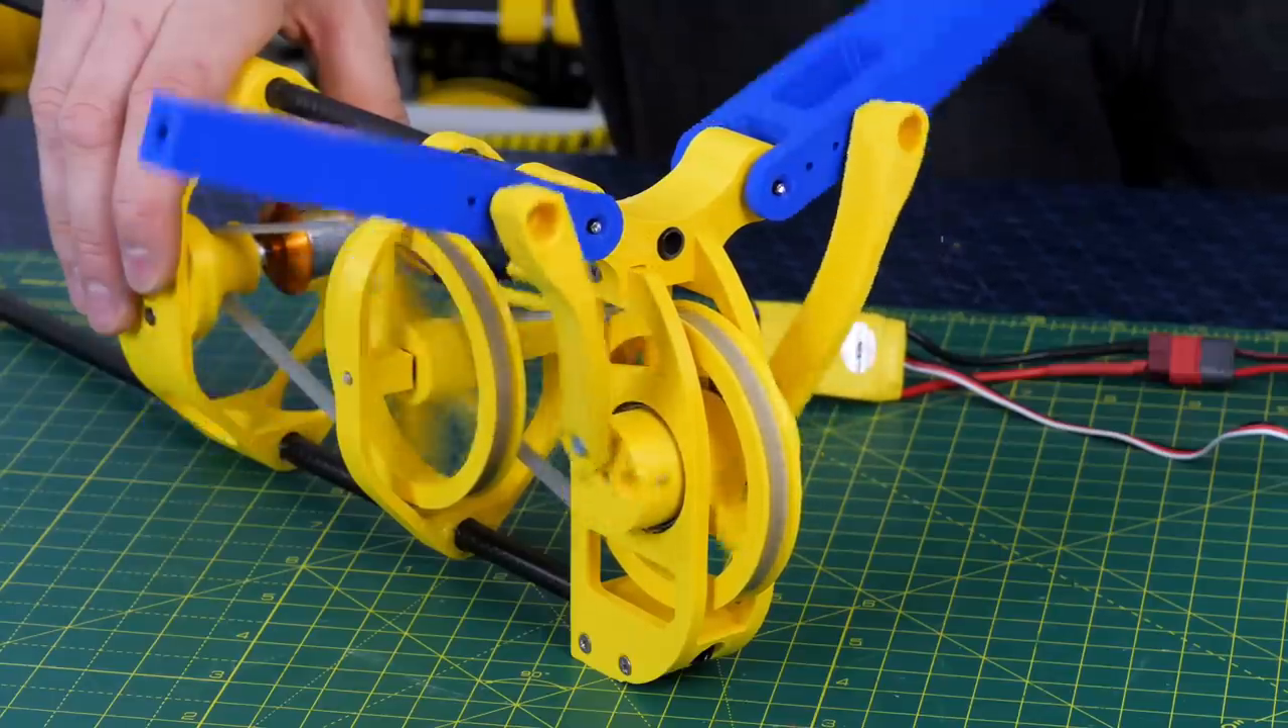I've added the levers for the wings which have multiple holes in so I can change the leverage angle but for now that looks okay.